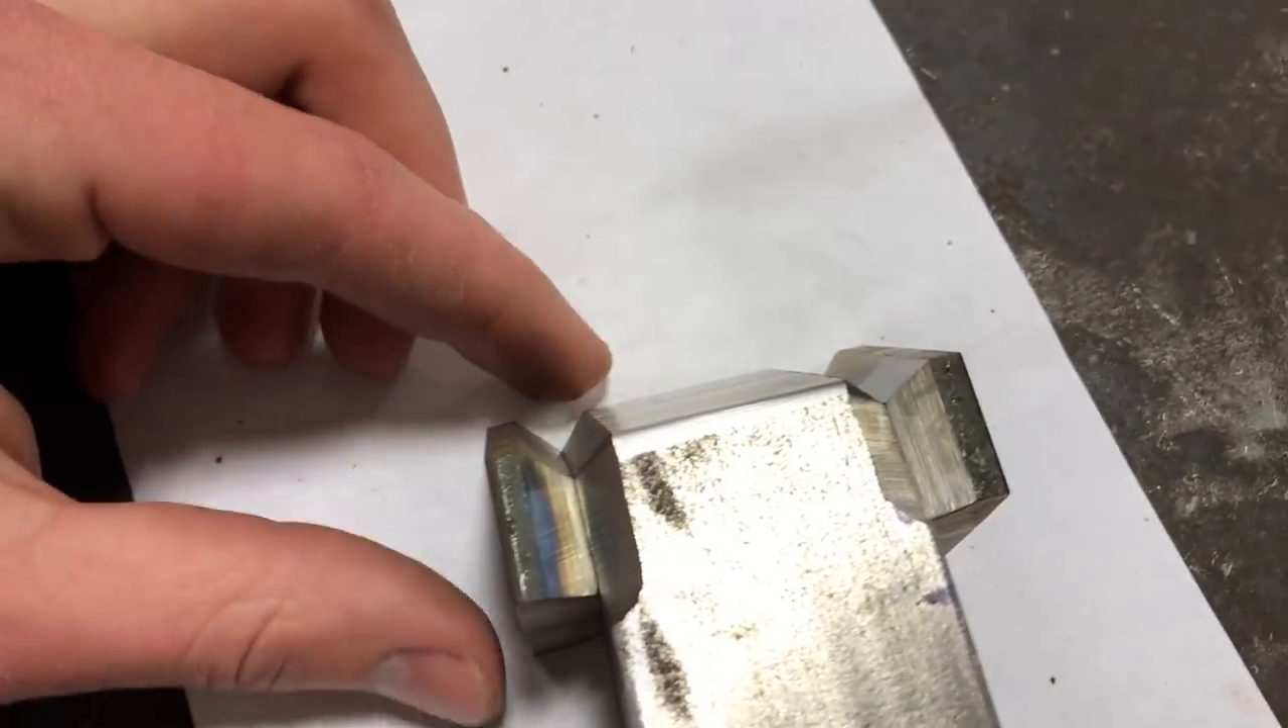So, now we have these V notches to weld in all the way around.